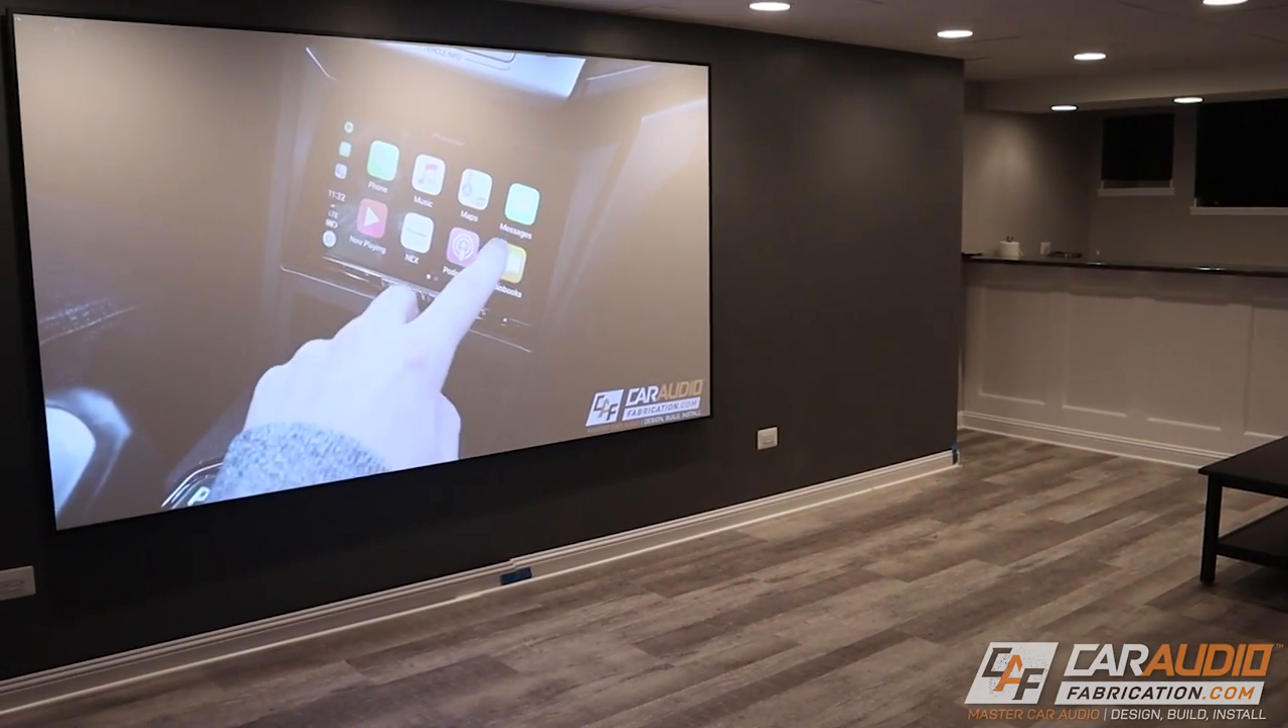So here it is we've got the screen installed and my friends I have to say the payoff here is huge.